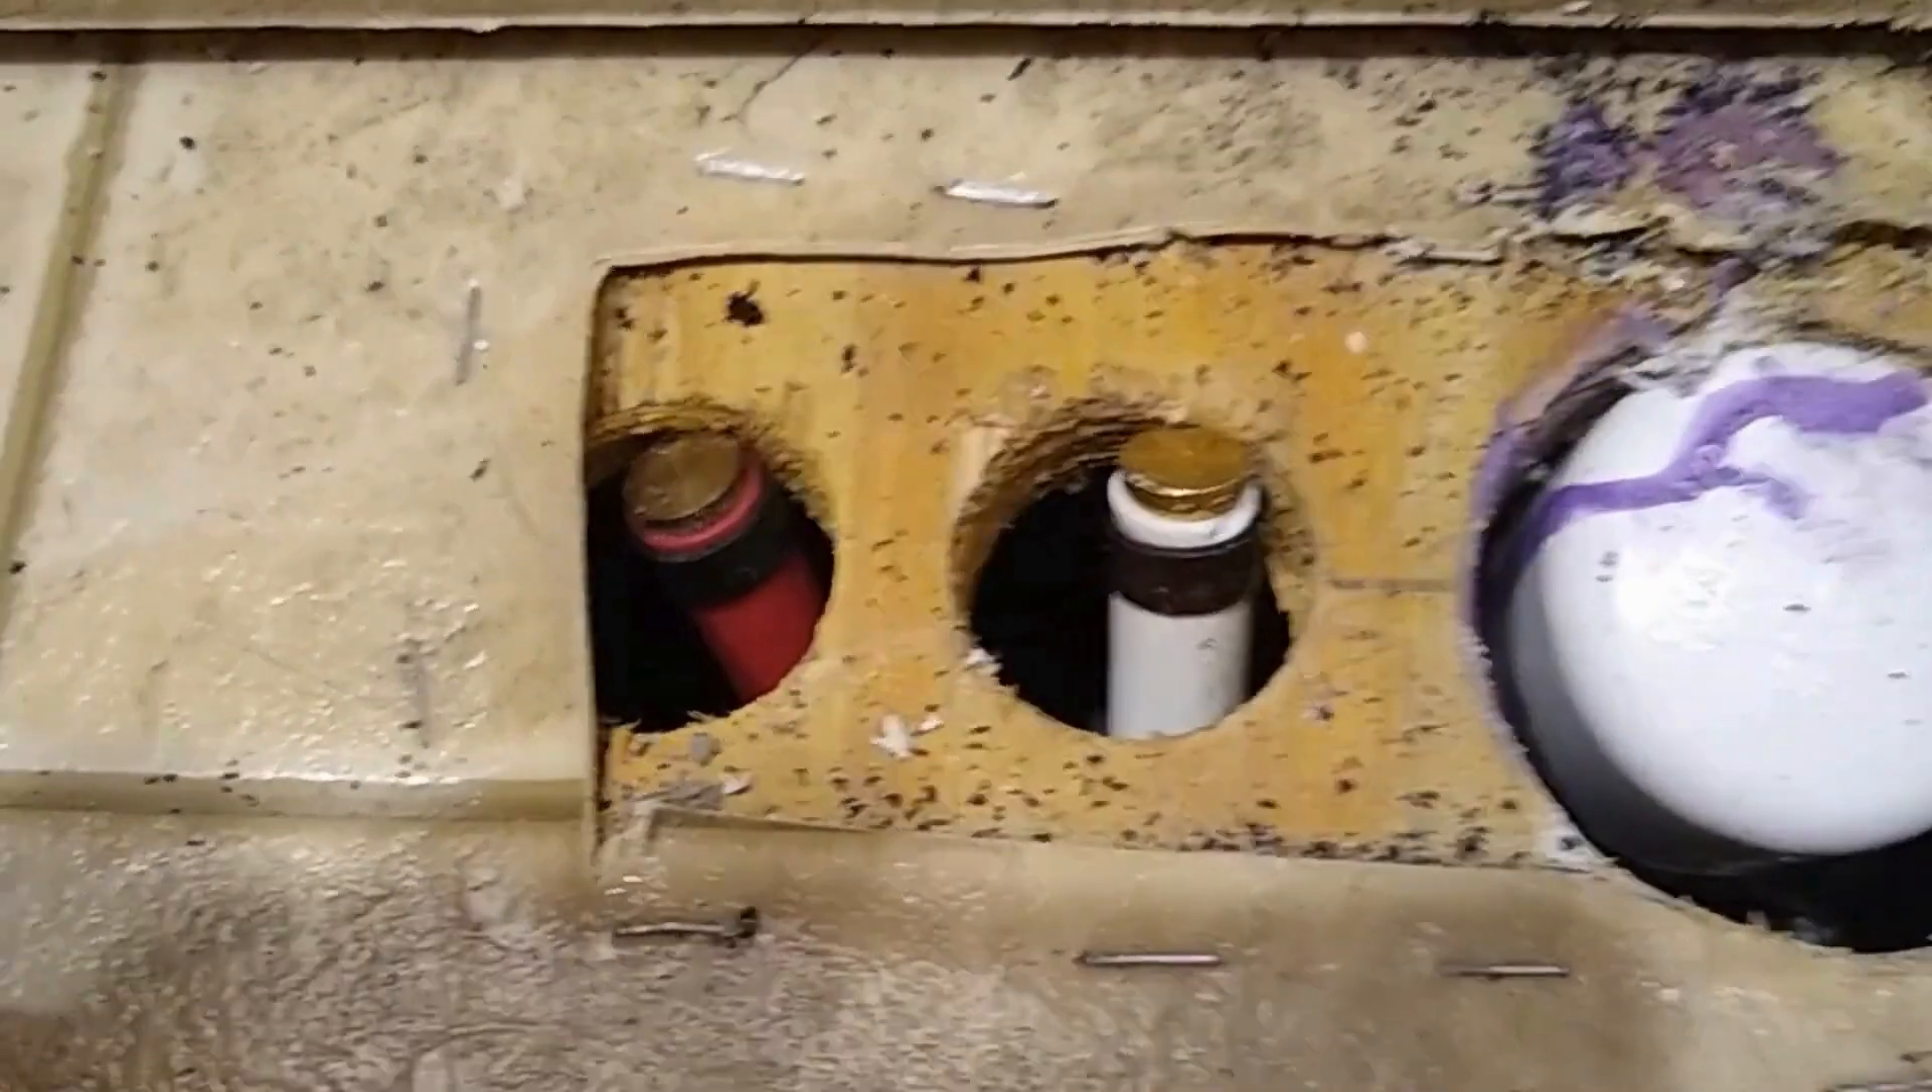As you can see over here we got some stubs here and that's what your finished product is going to look like. You got your crimps and I just got some brass plugs in that.